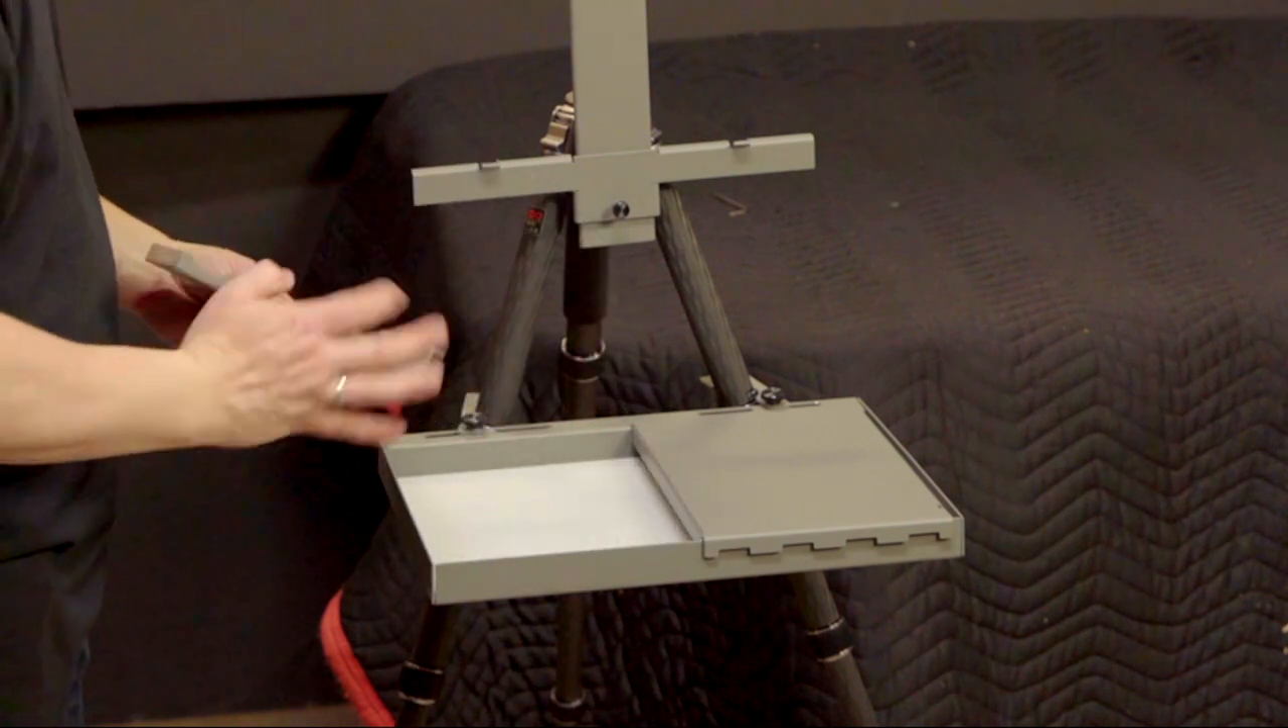So now we've got the mast in place. And with these hooks, we've got the tray sitting here.